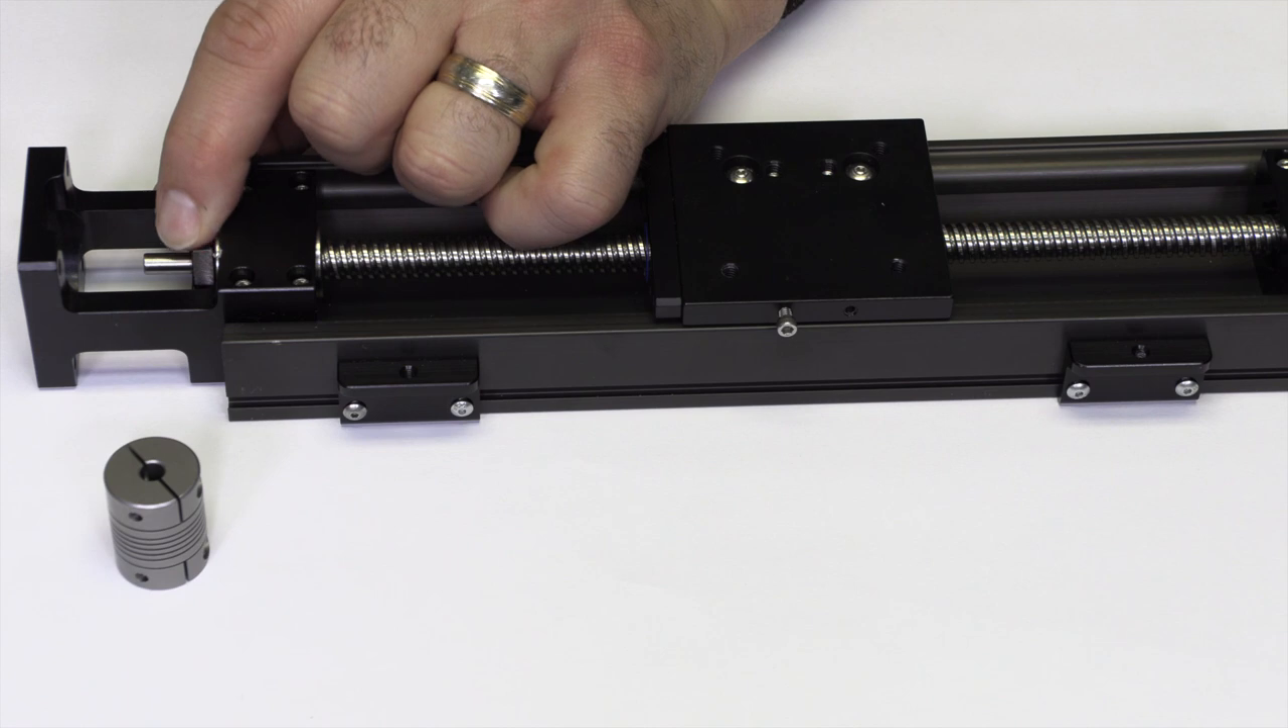The motor had already been removed from our slide, so we are only removing the coupler.